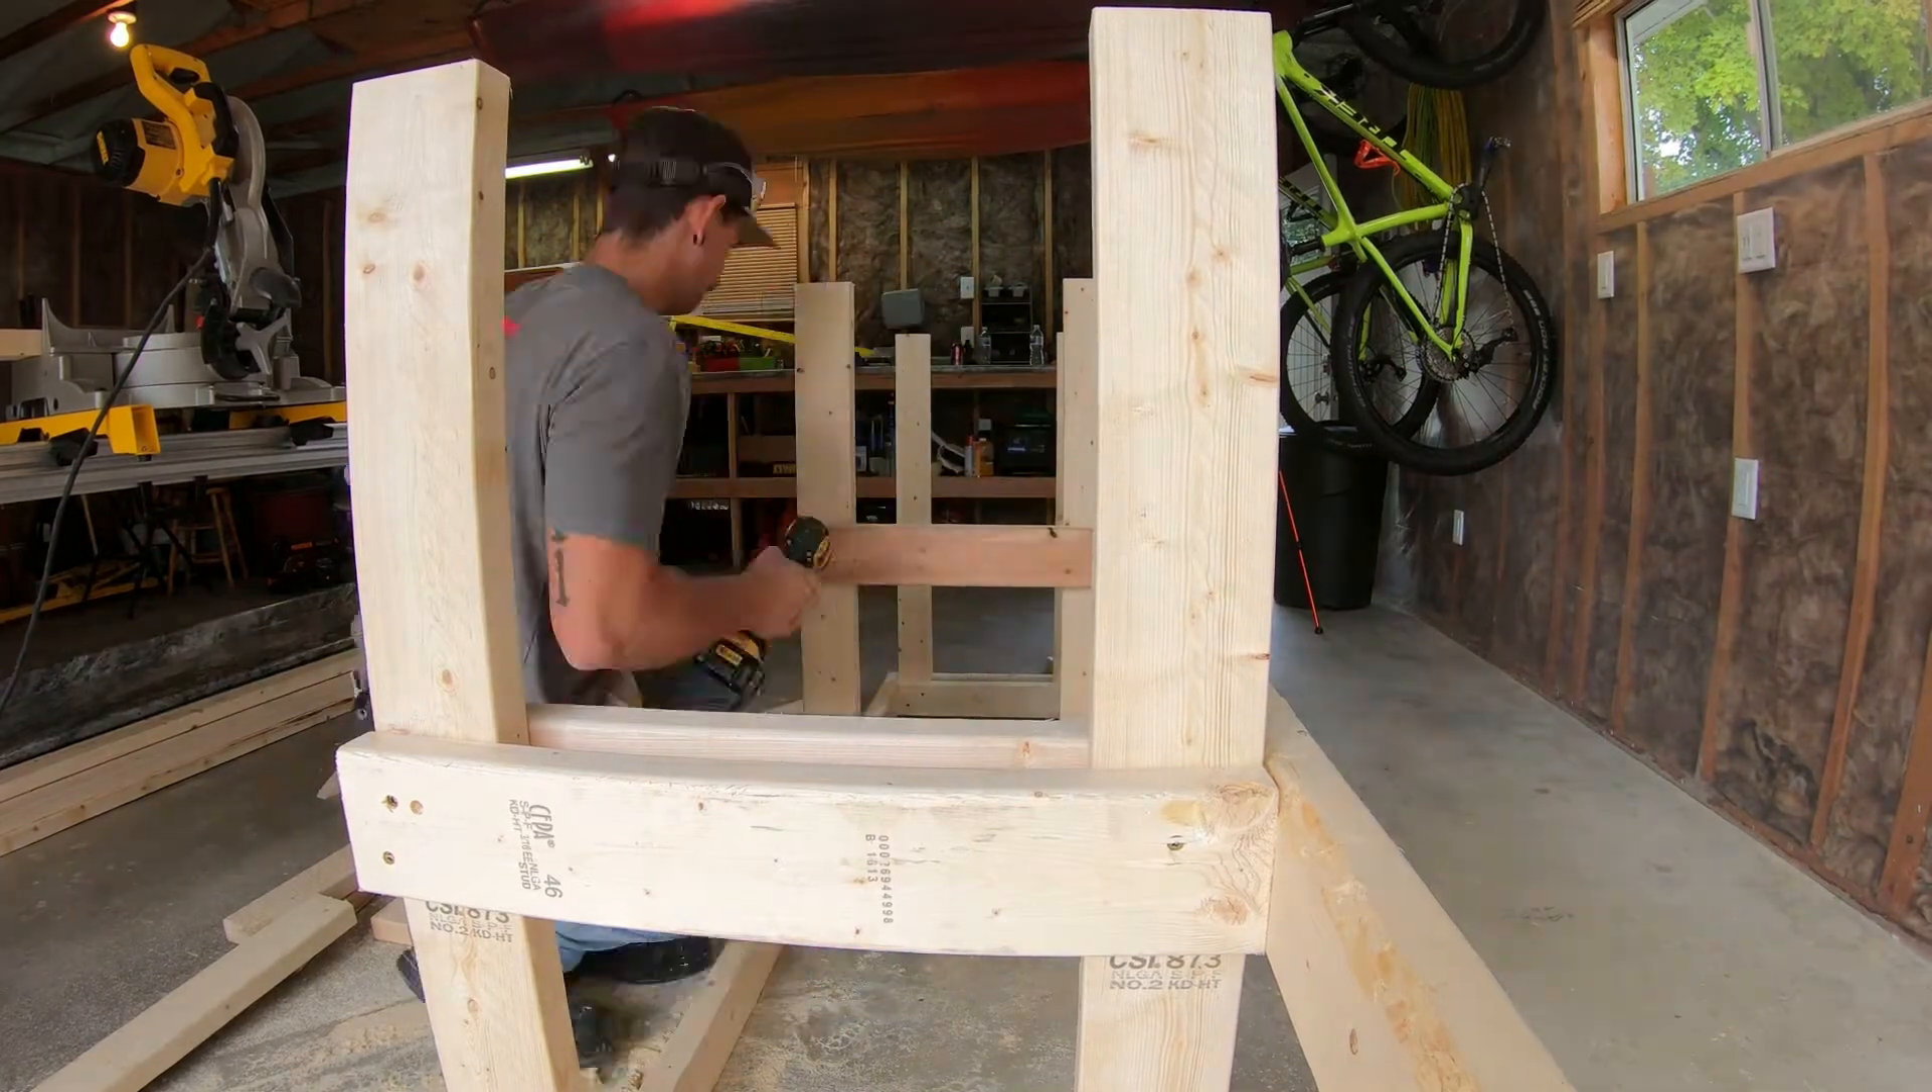As you can see we are continuing to put the rest of the supports on for each side of the legs.